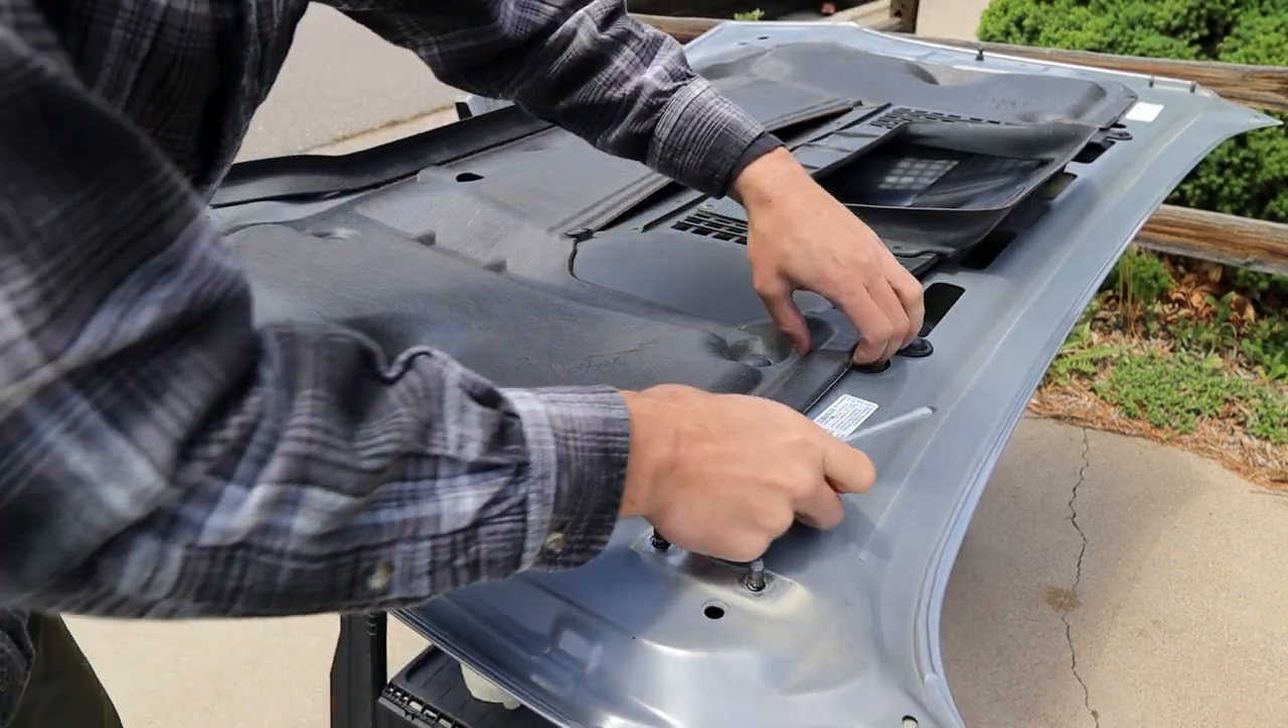So we got the hood taken off.